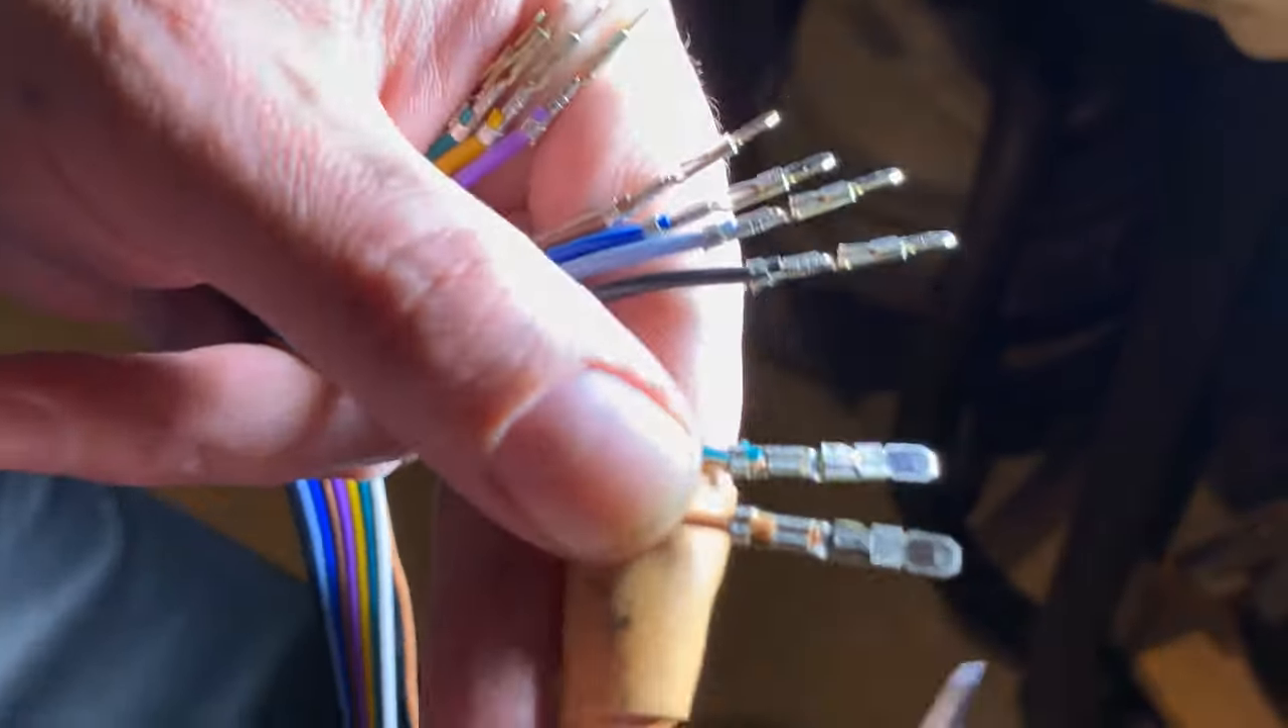So we've removed the plug without cutting any of the wires so there's the plug and I can show you kind of how we did this.